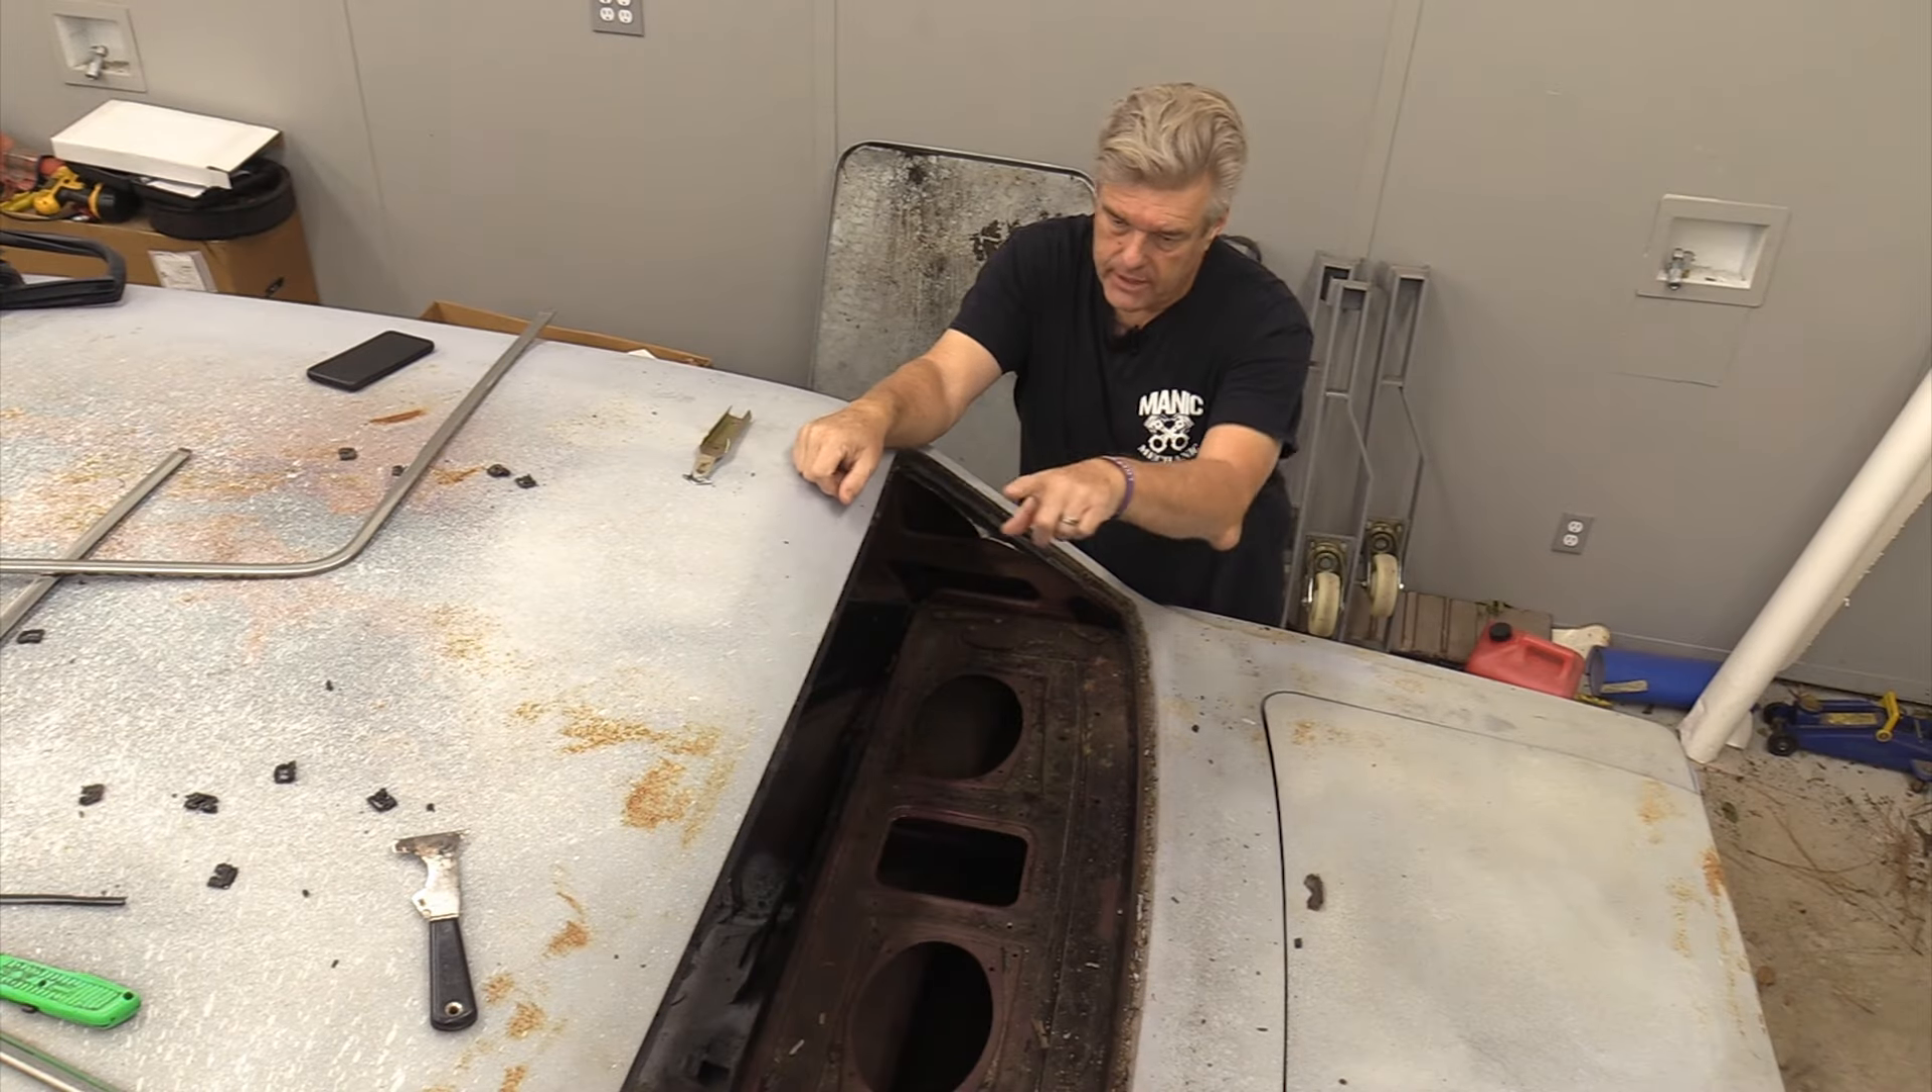All right, now you can see that we have removed the back glass already.